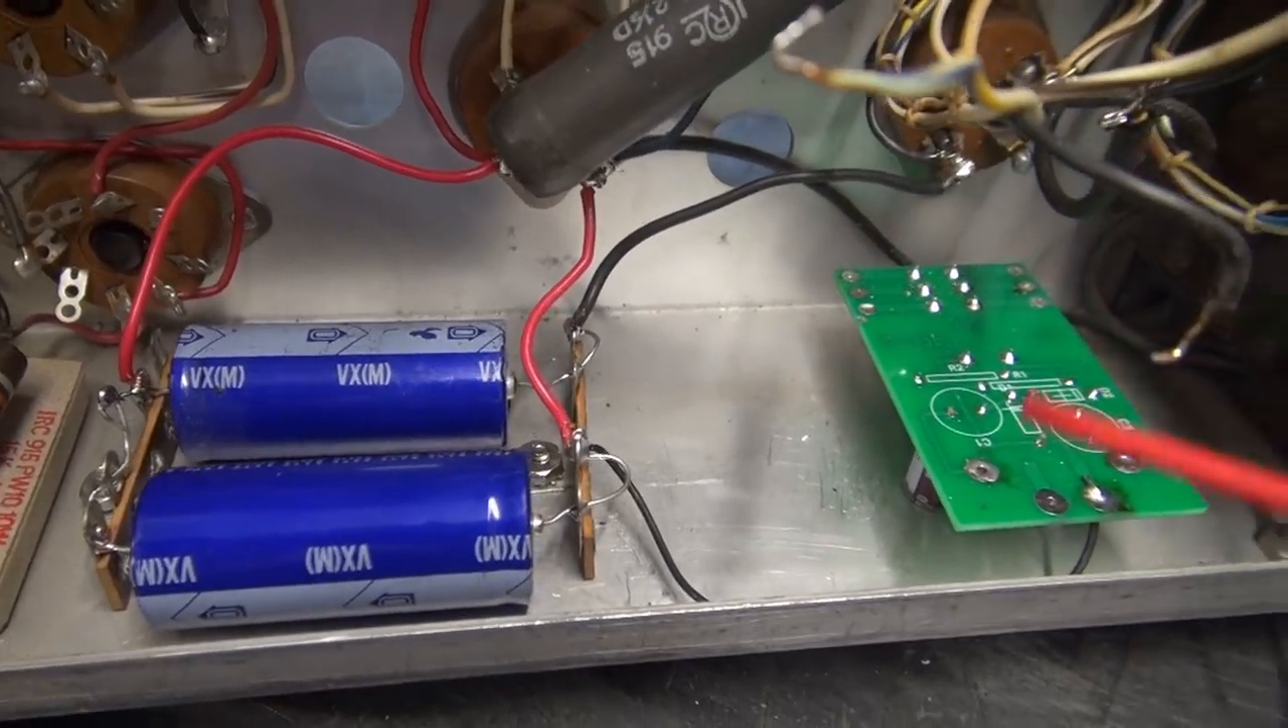Well there's our high voltage caps securely mounted on terminal boards.